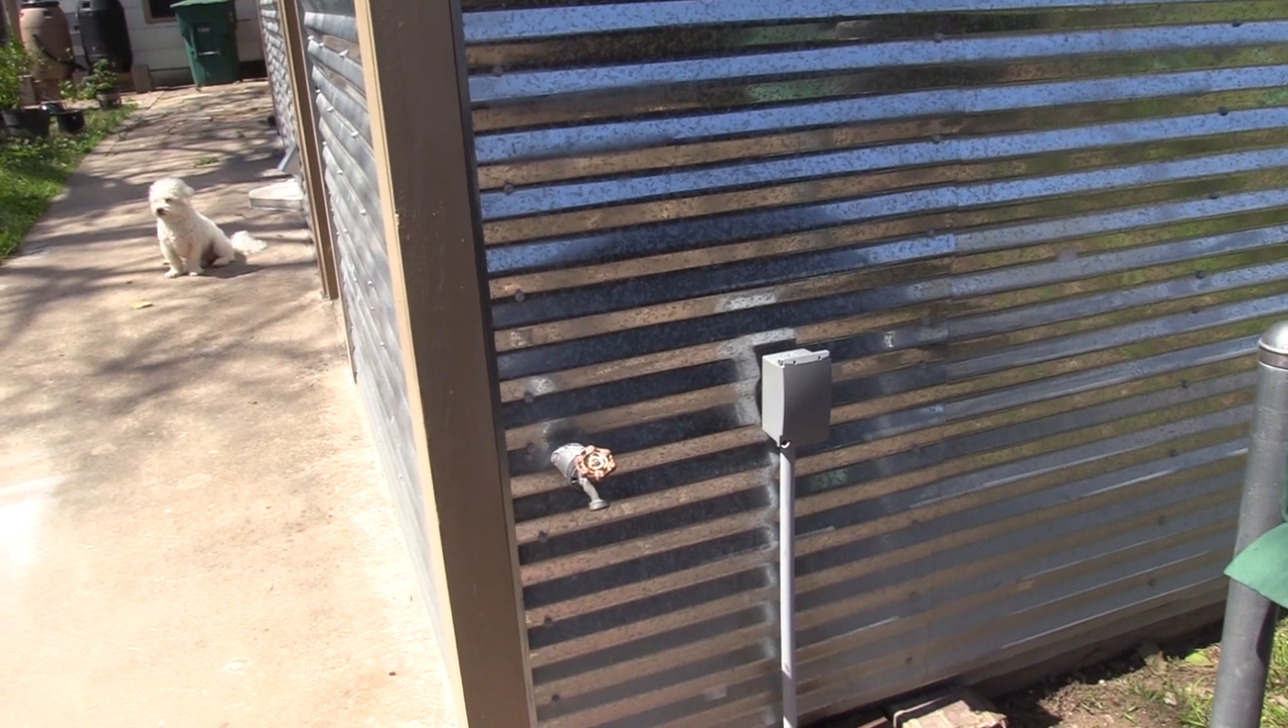Got the electrical outlet on. Got the outlets wired.